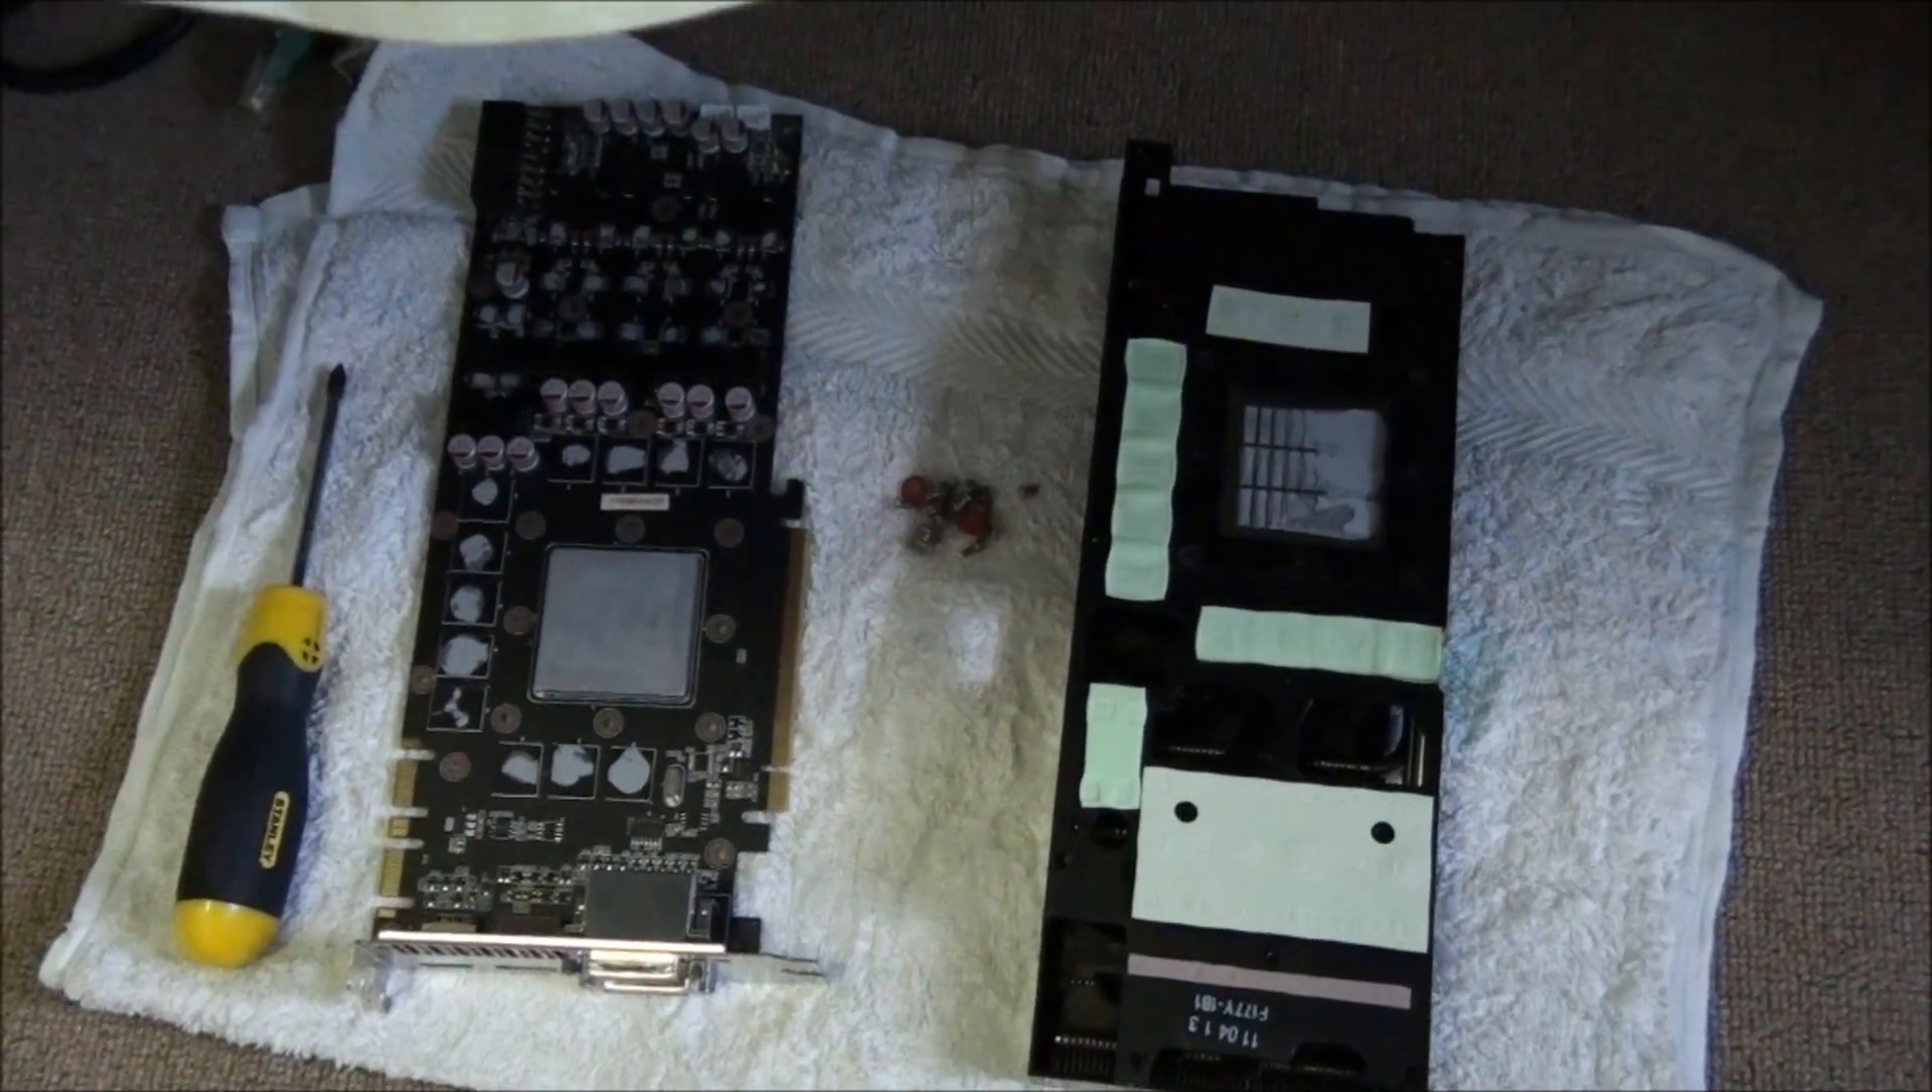OK so here's the faulty graphics card. Just sitting down here on the ground ready for me to put the stock cooler back on it and send it back.